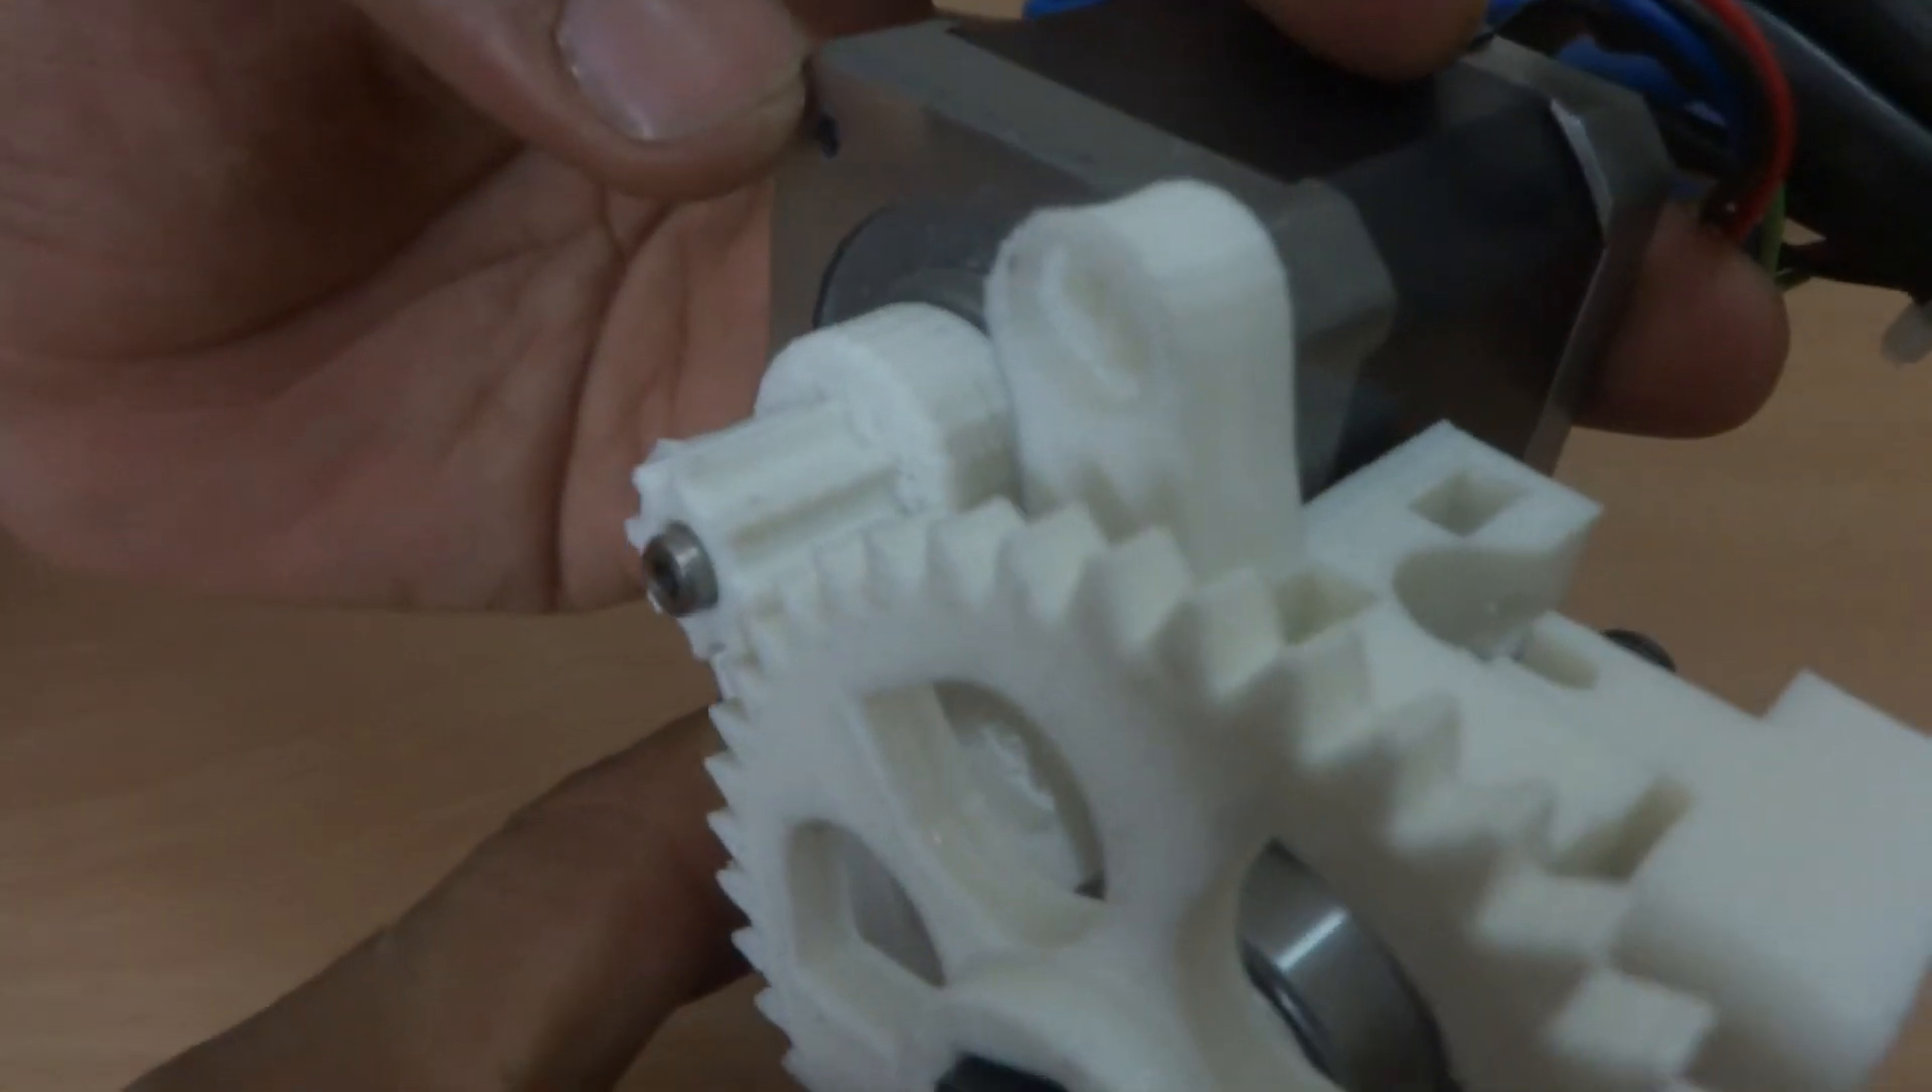So here the gears are fitting perfectly.